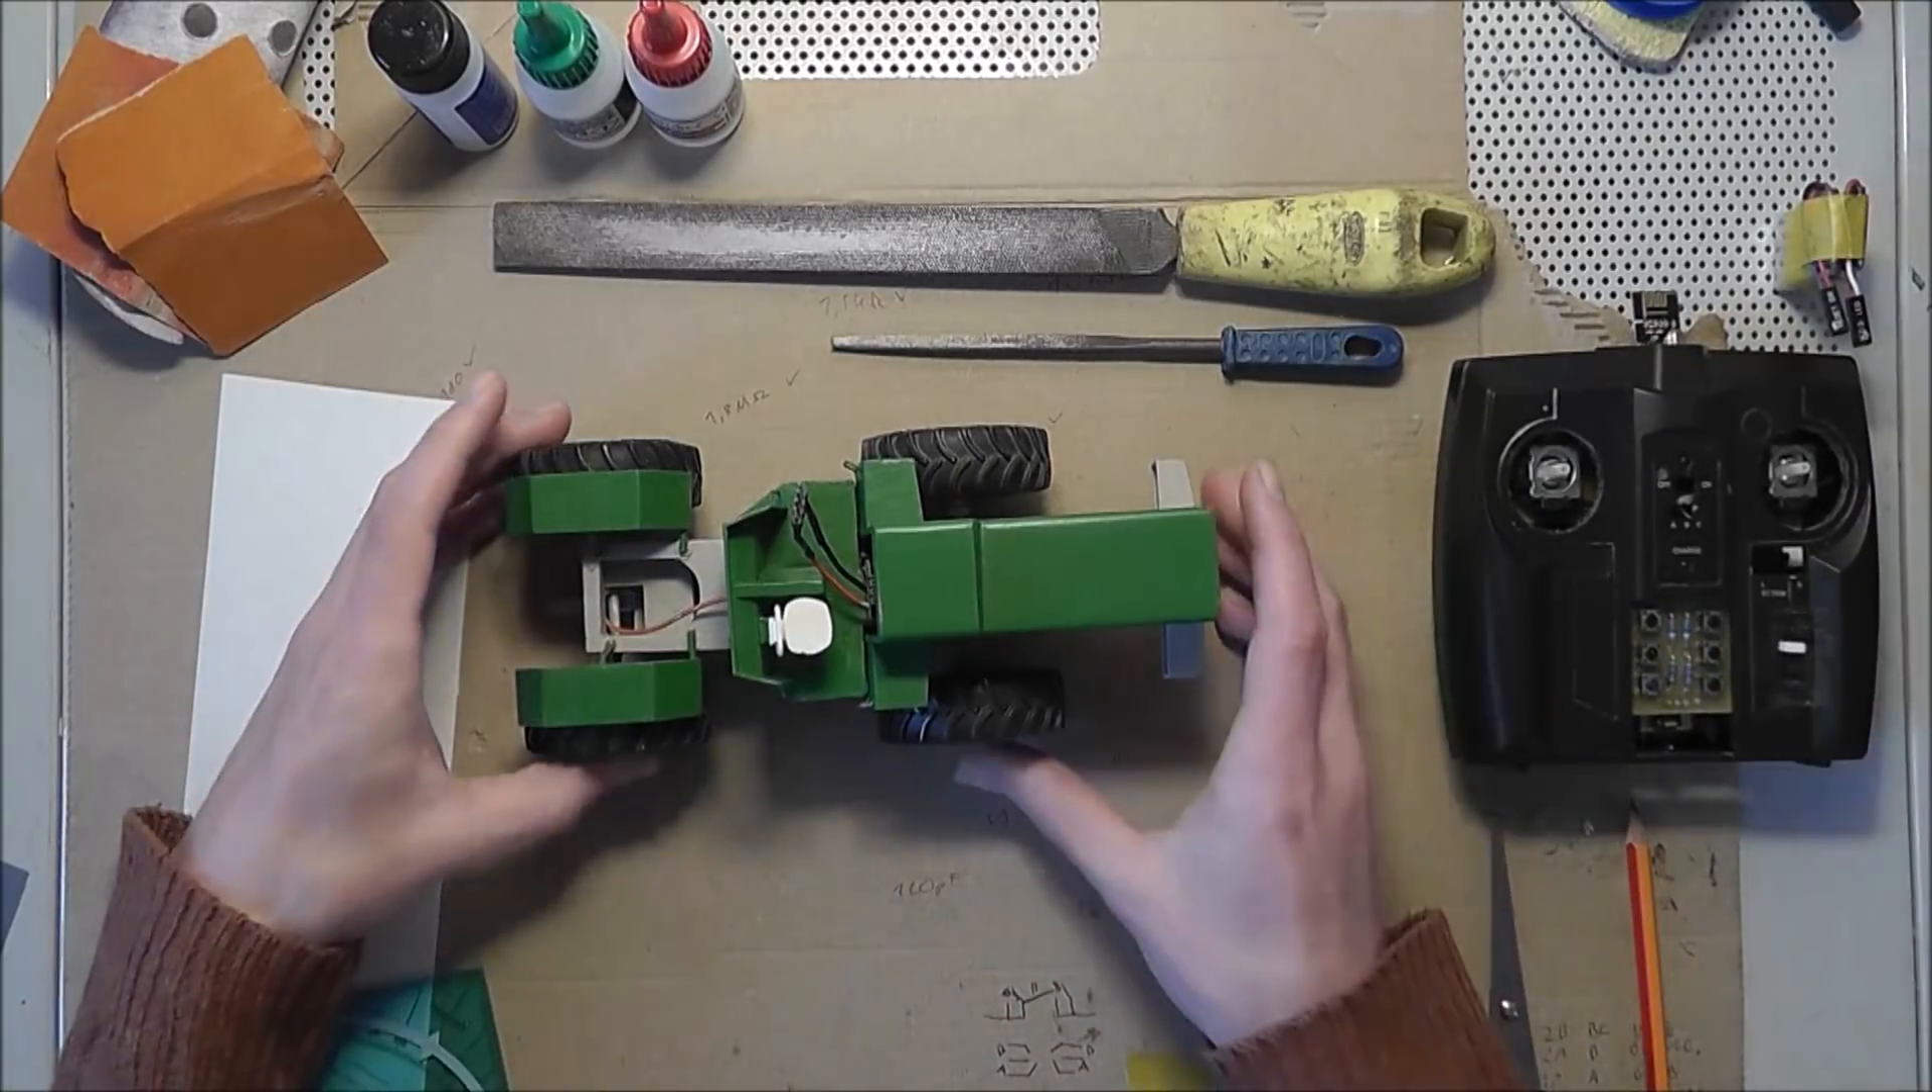Hier ist der Deutz D1606 wie ihr seht ist die Haube jetzt drauf.